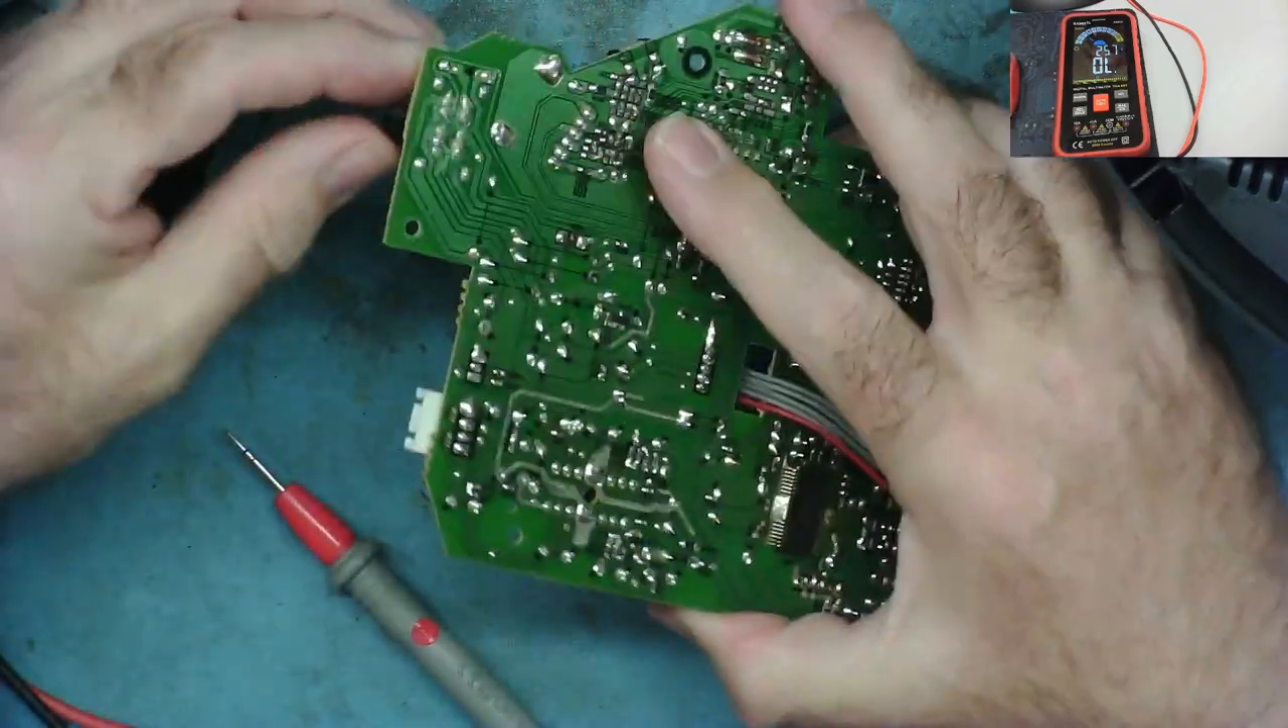Yeah, I've got the circuit board off.